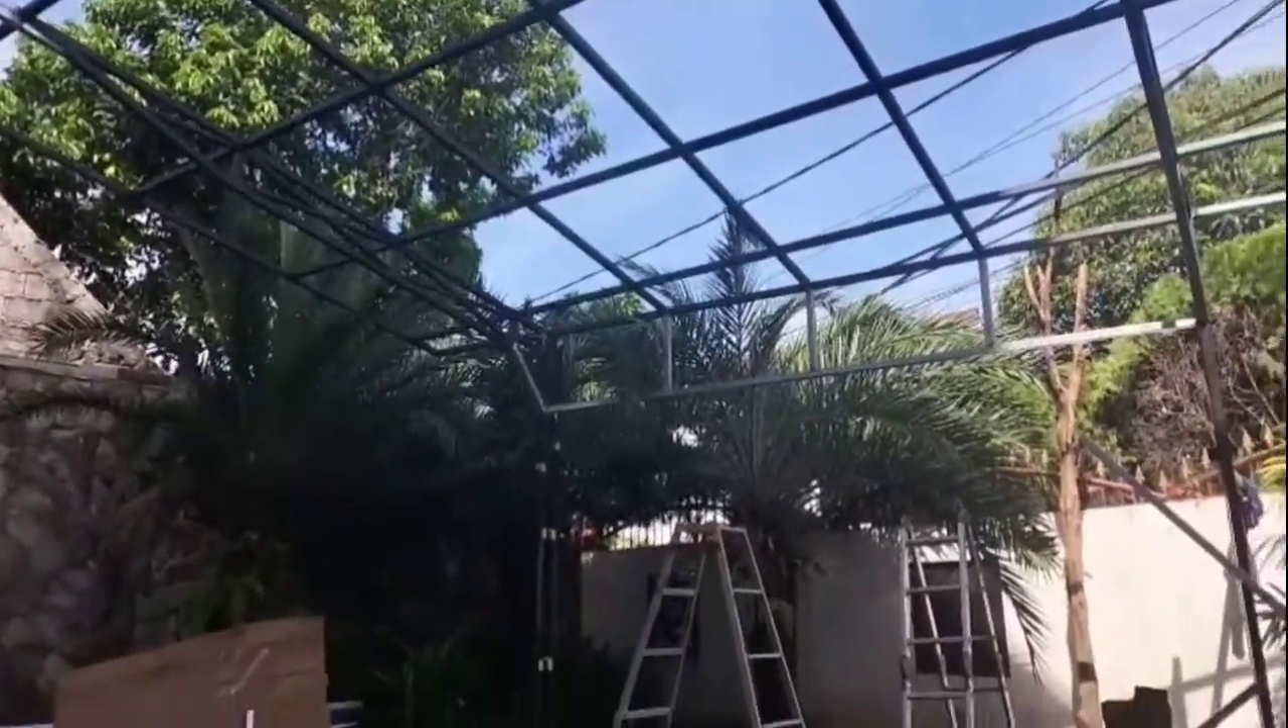Ini rangka kanopinya sudah terpasang ya.